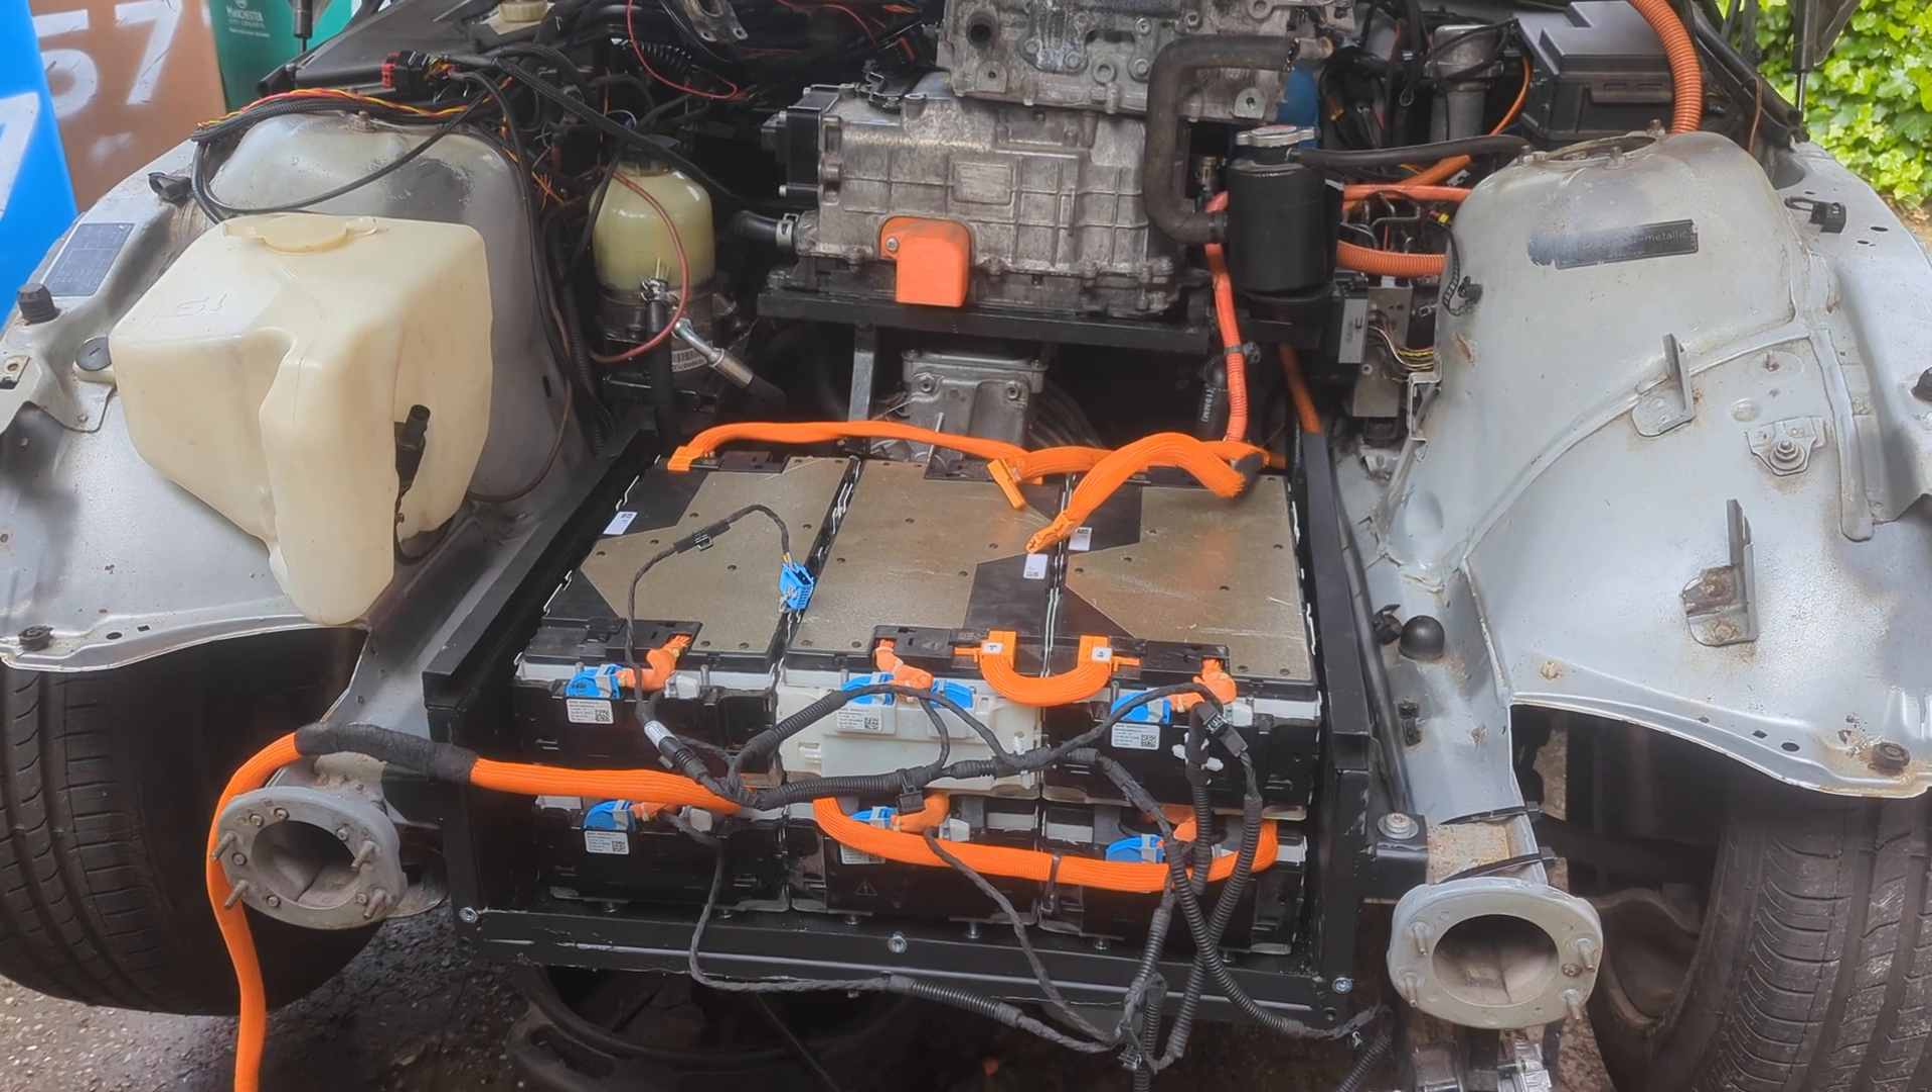Battery pack in and semi-wired. As you can see, I've left a couple disconnected.